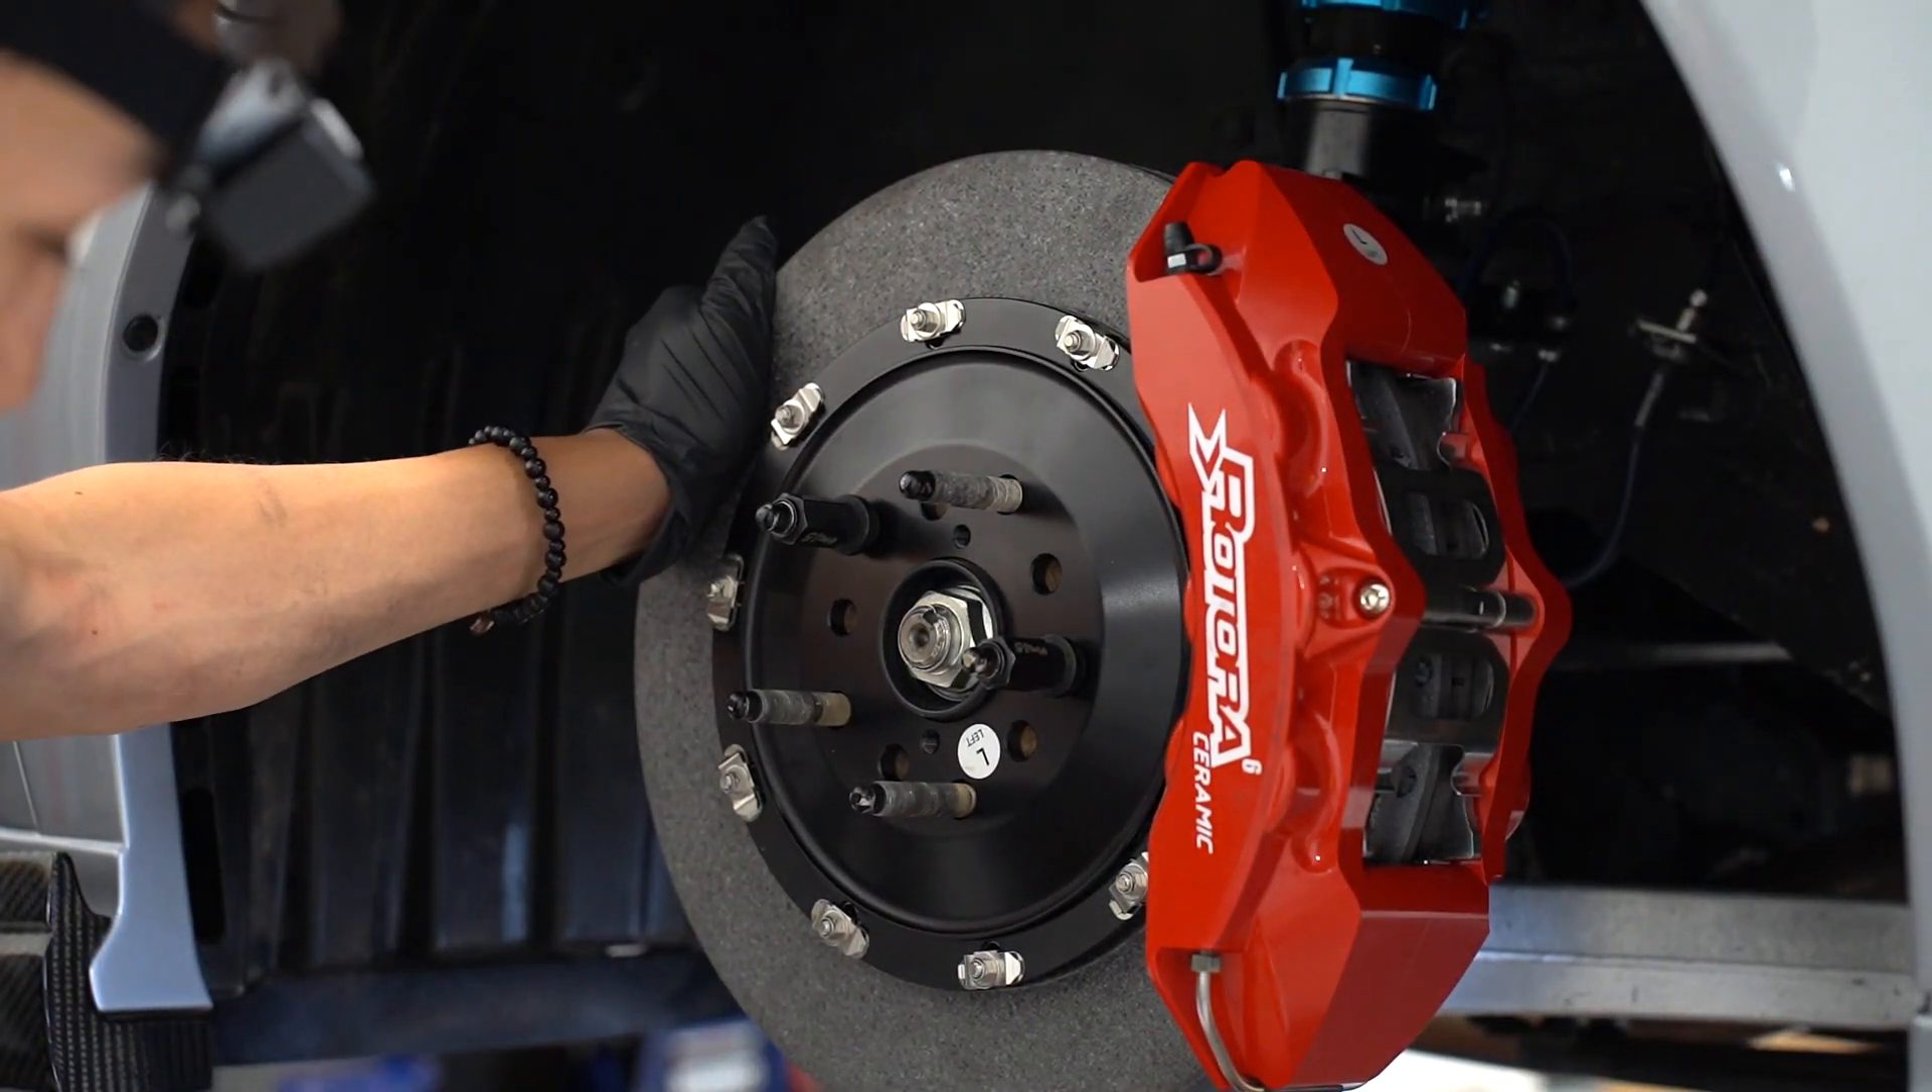And just like that, front caliper has been installed.